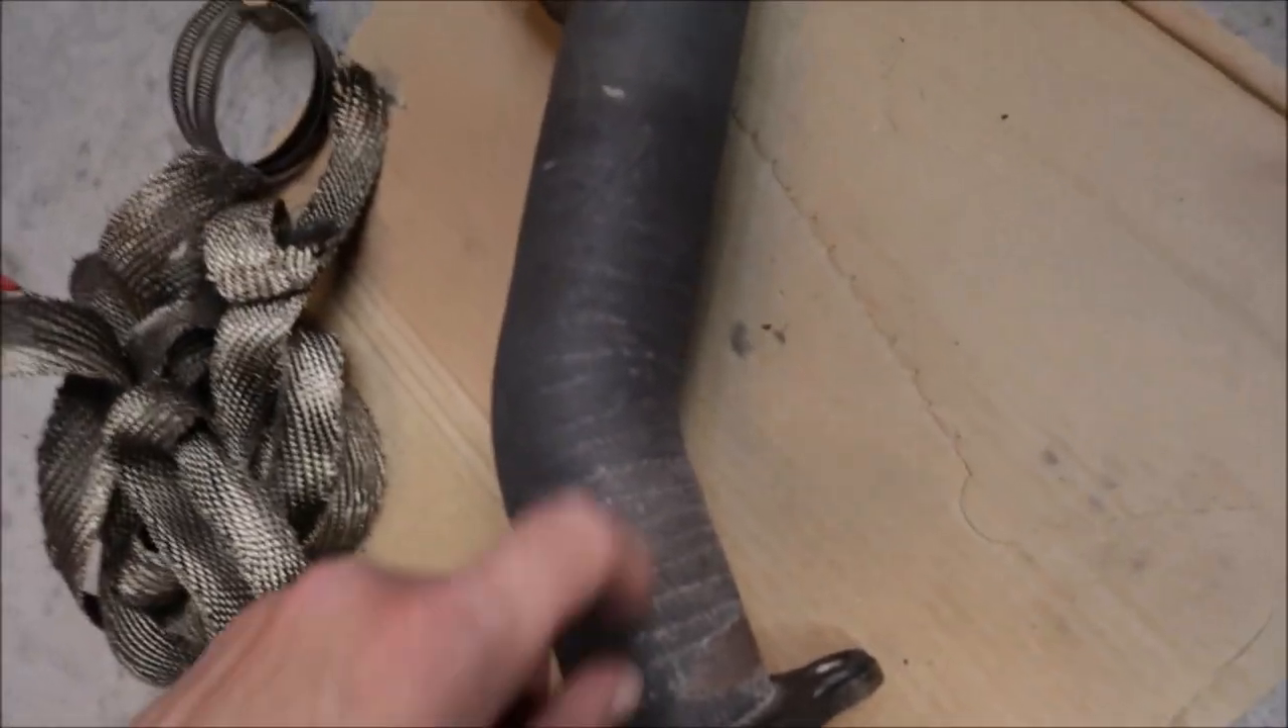Better look at the uppipe now that I took off the heat wrap. You can see here all the wrap marks.